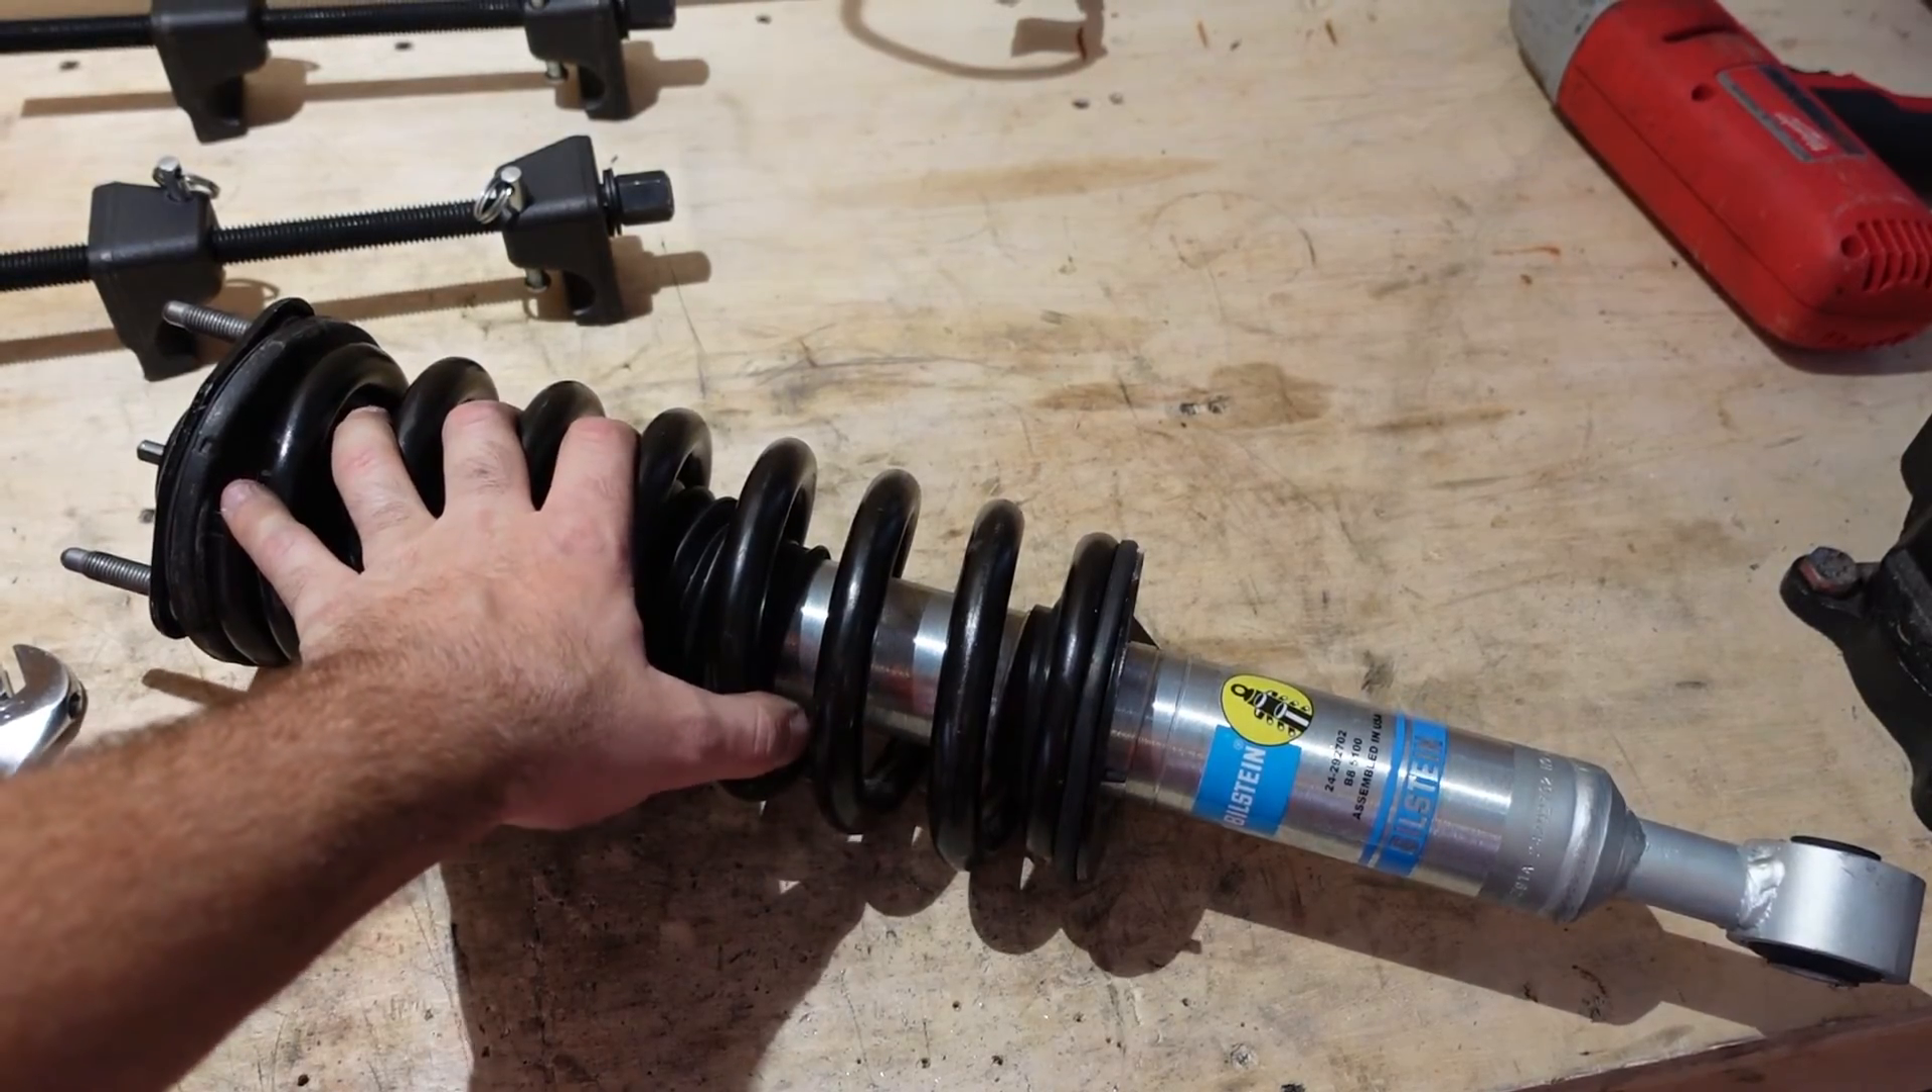Once you remove the spring compressor this is a fully assembled strut that can be installed in your vehicle.